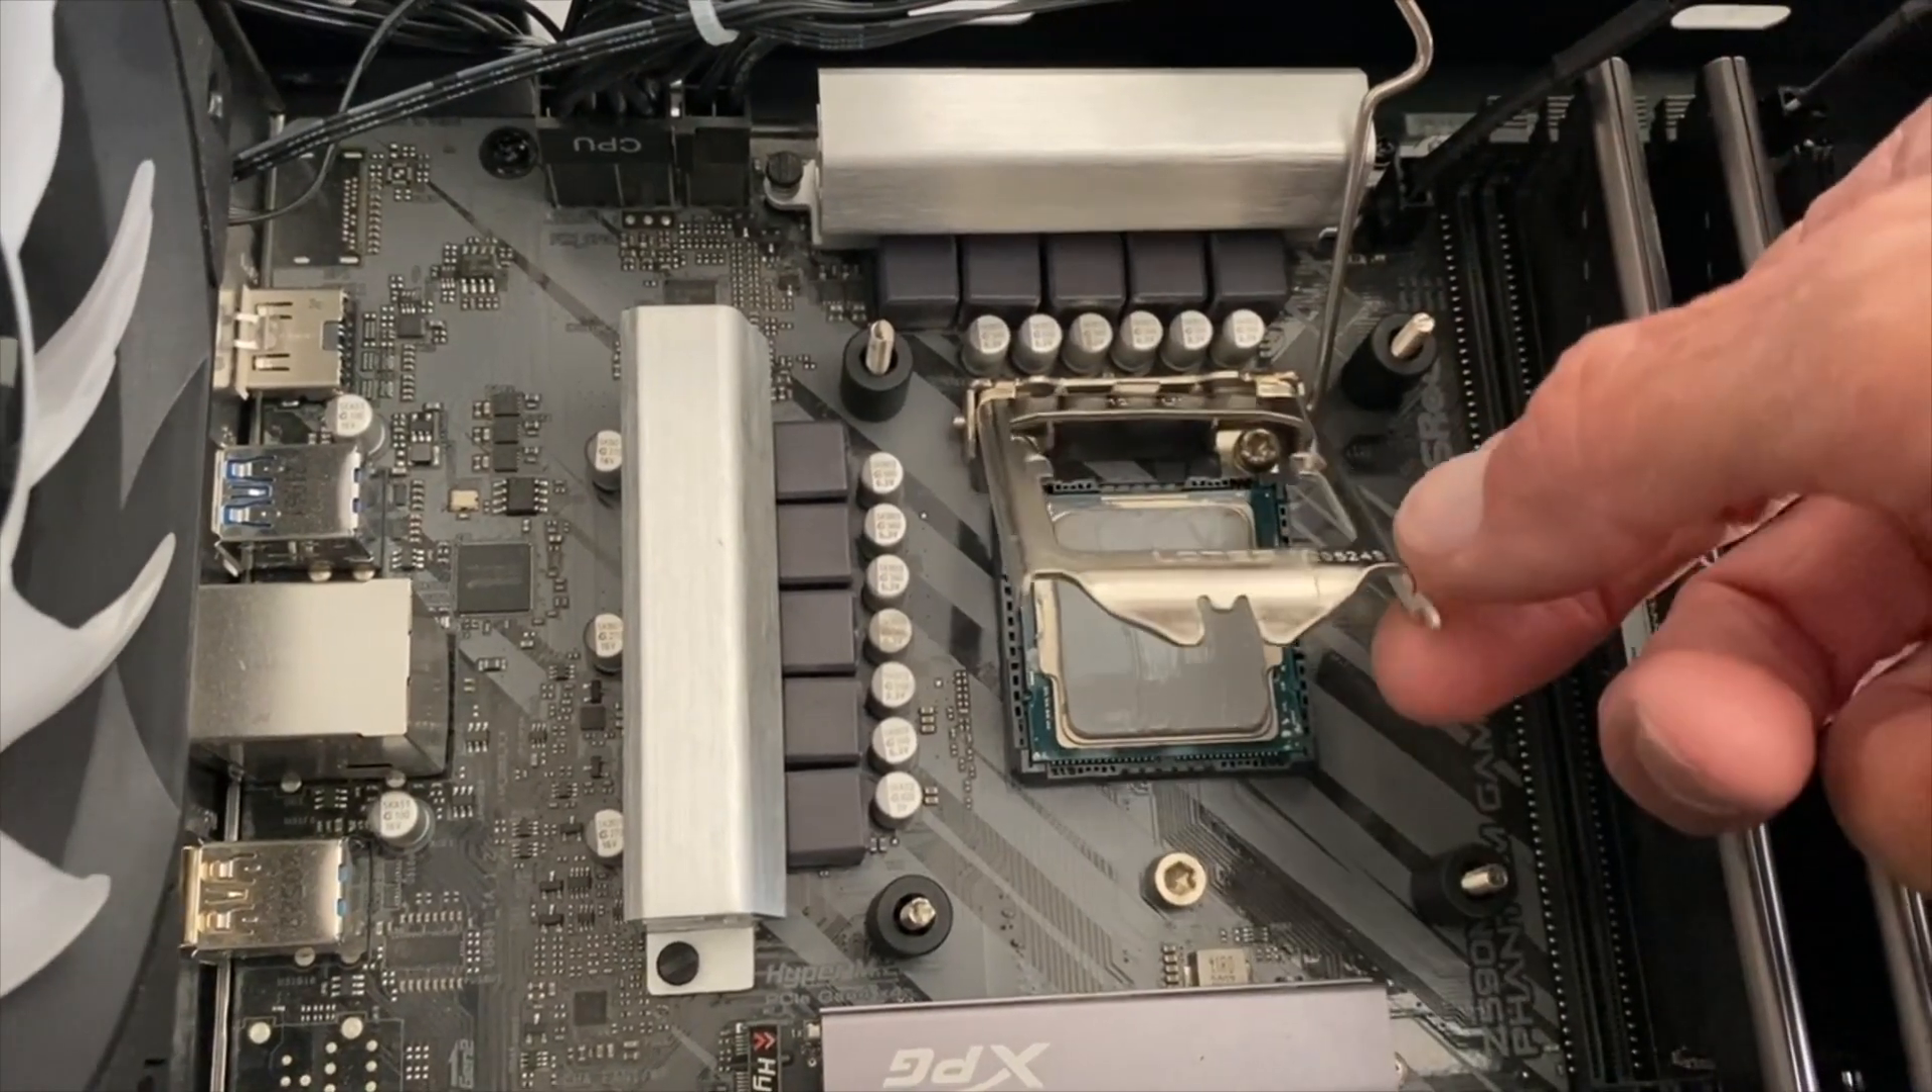I've got the new chip in there. You can see it's got the thermal paste on it.